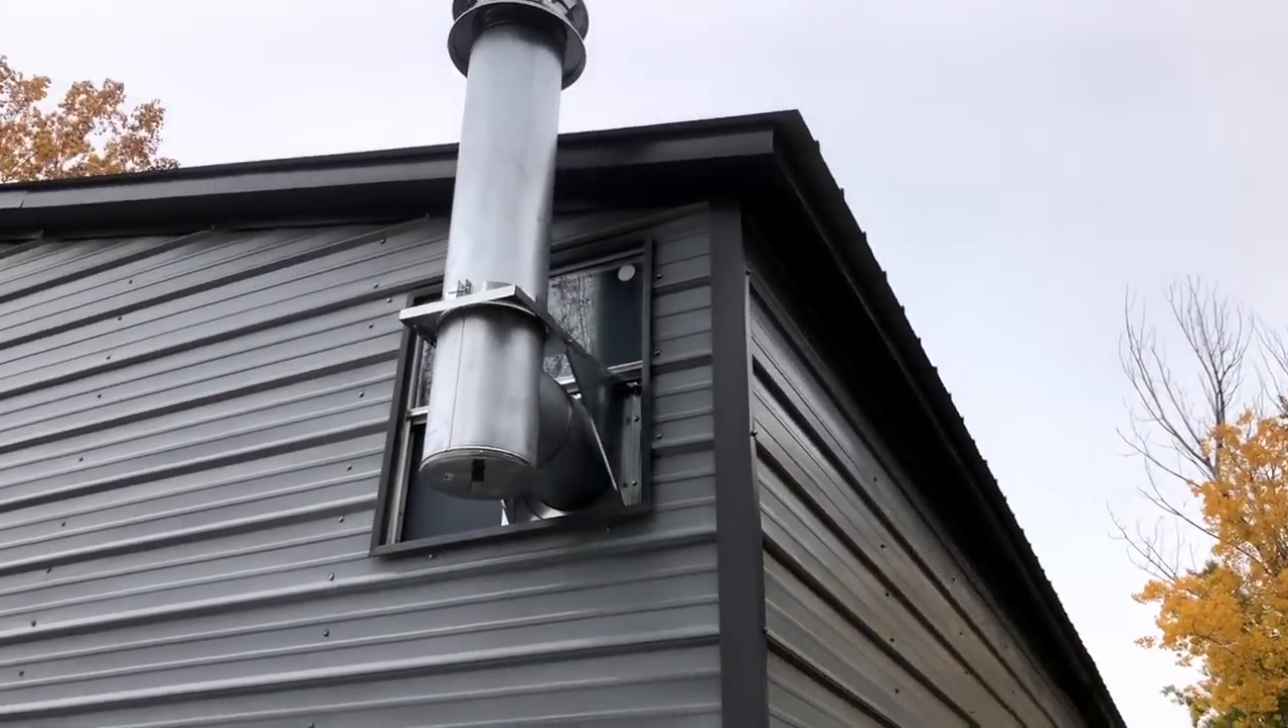Now, I have that 90 hooked into that sheet metal that I have on the window, coming right through the window there, and that is holding the vertical piece with that strap.